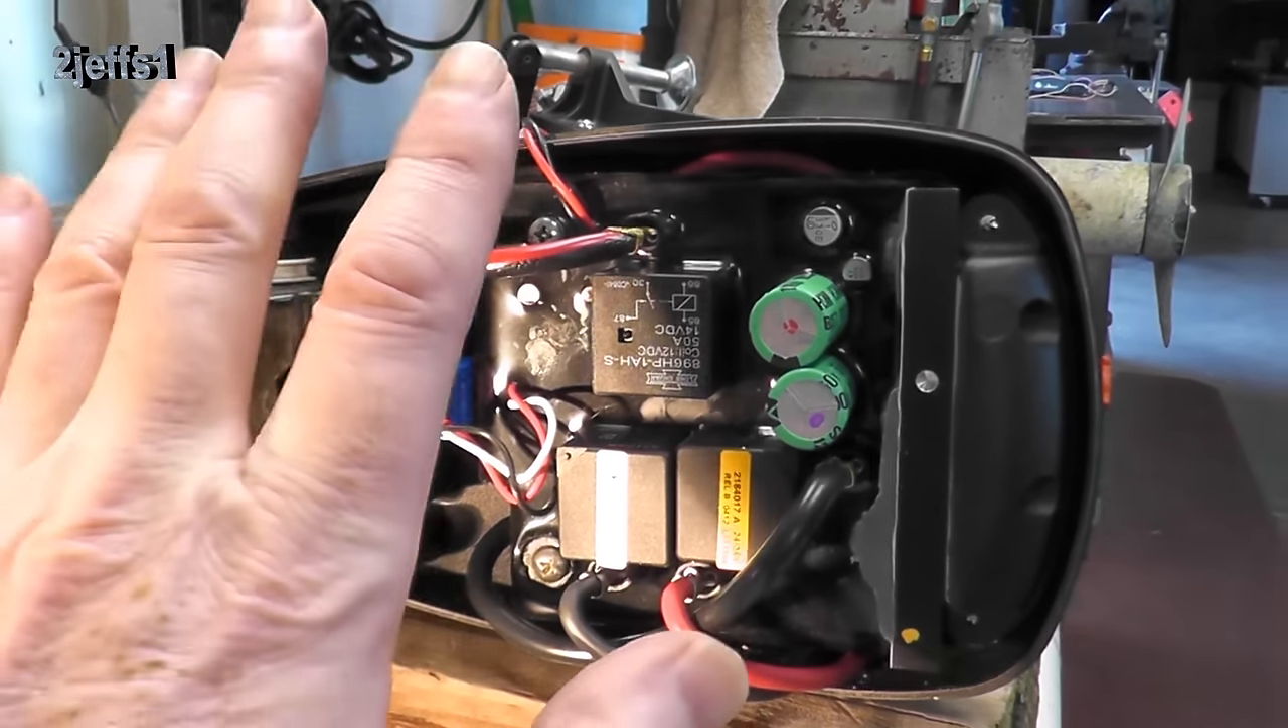Alright, I got the cover off, so let's have a look inside here.